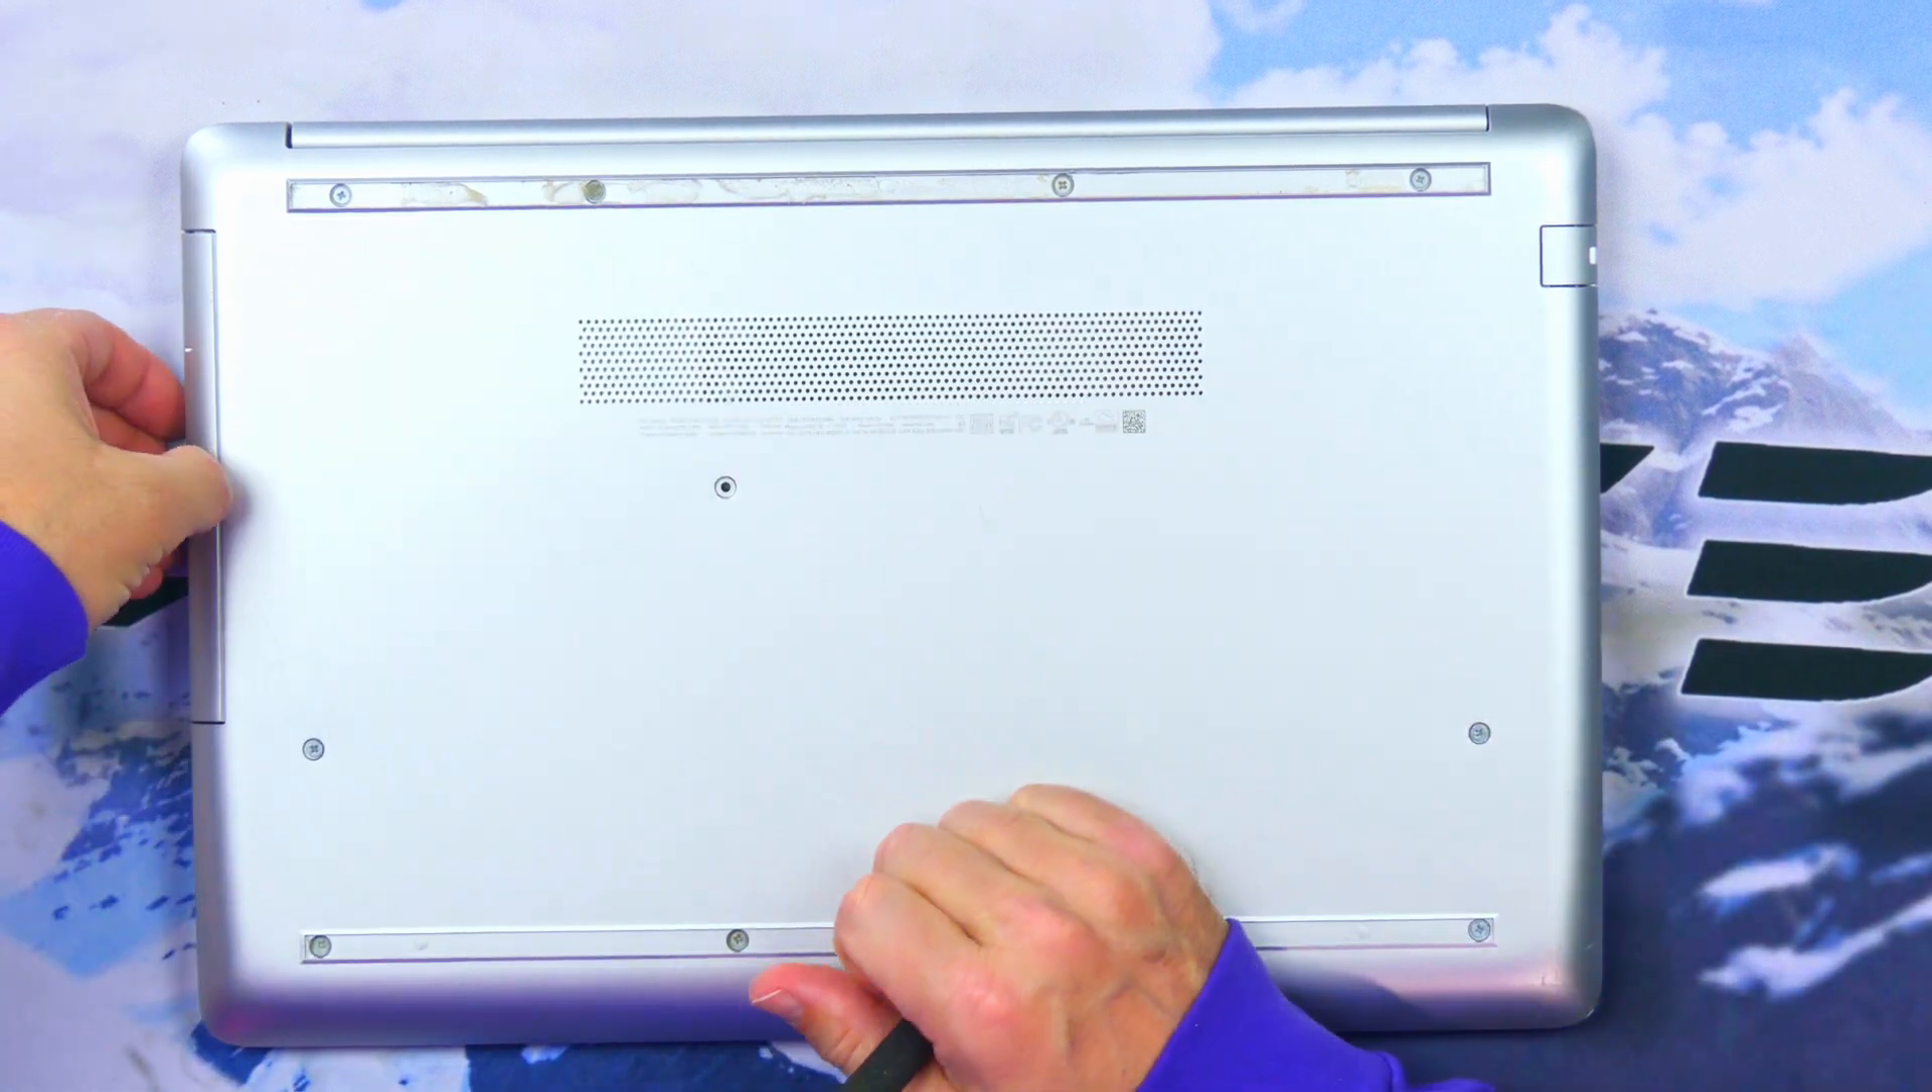Okay, with the feet removed, we can see all the screws.